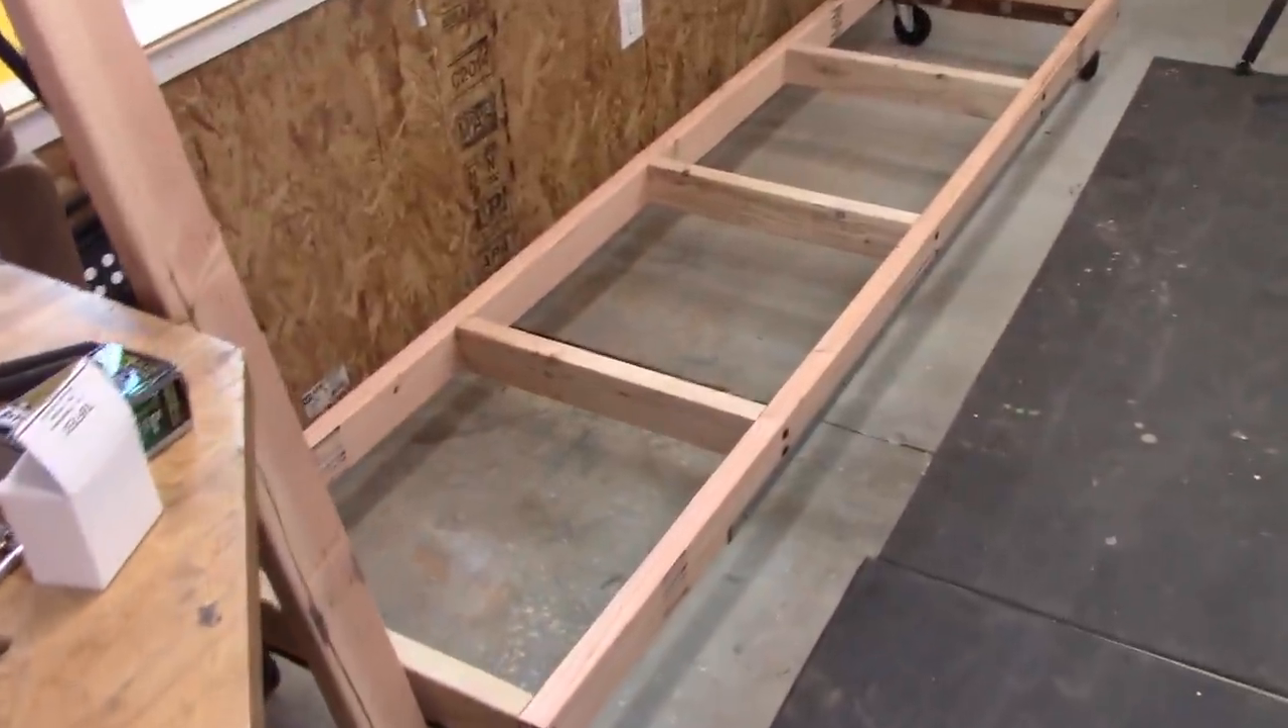Well I got the base built.